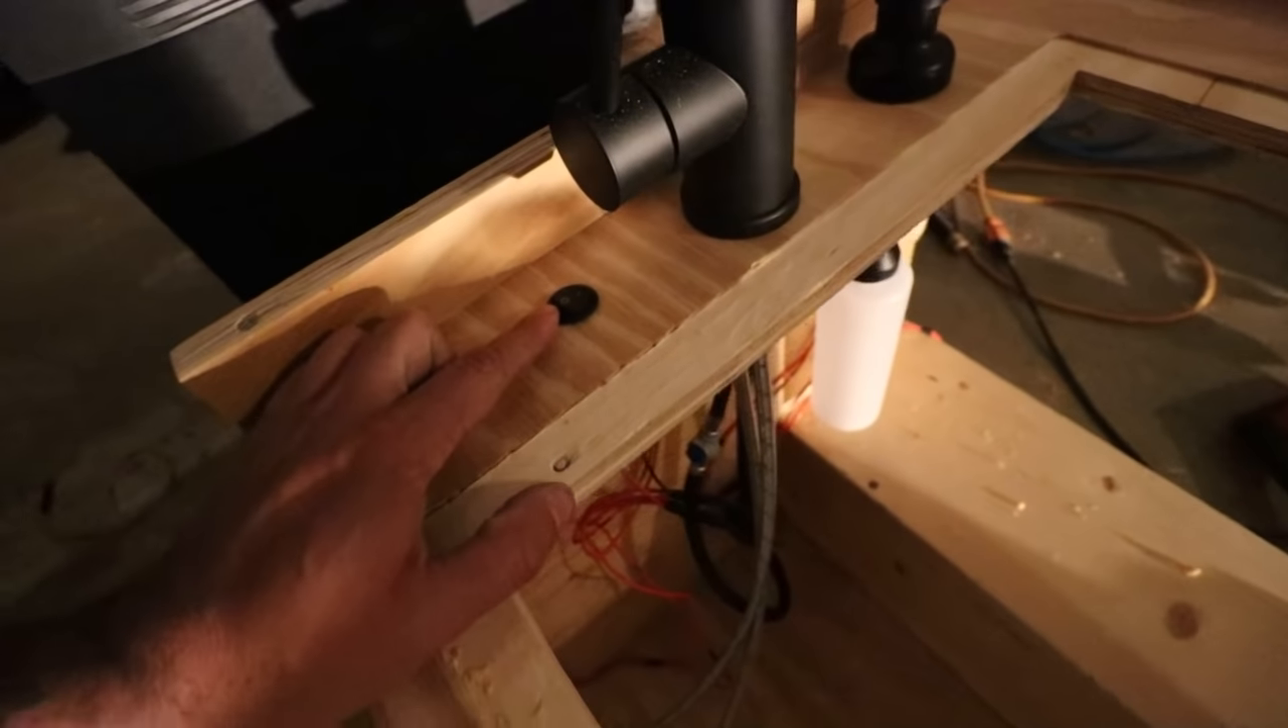Okay, so now the on off button is in place that is not coming out.